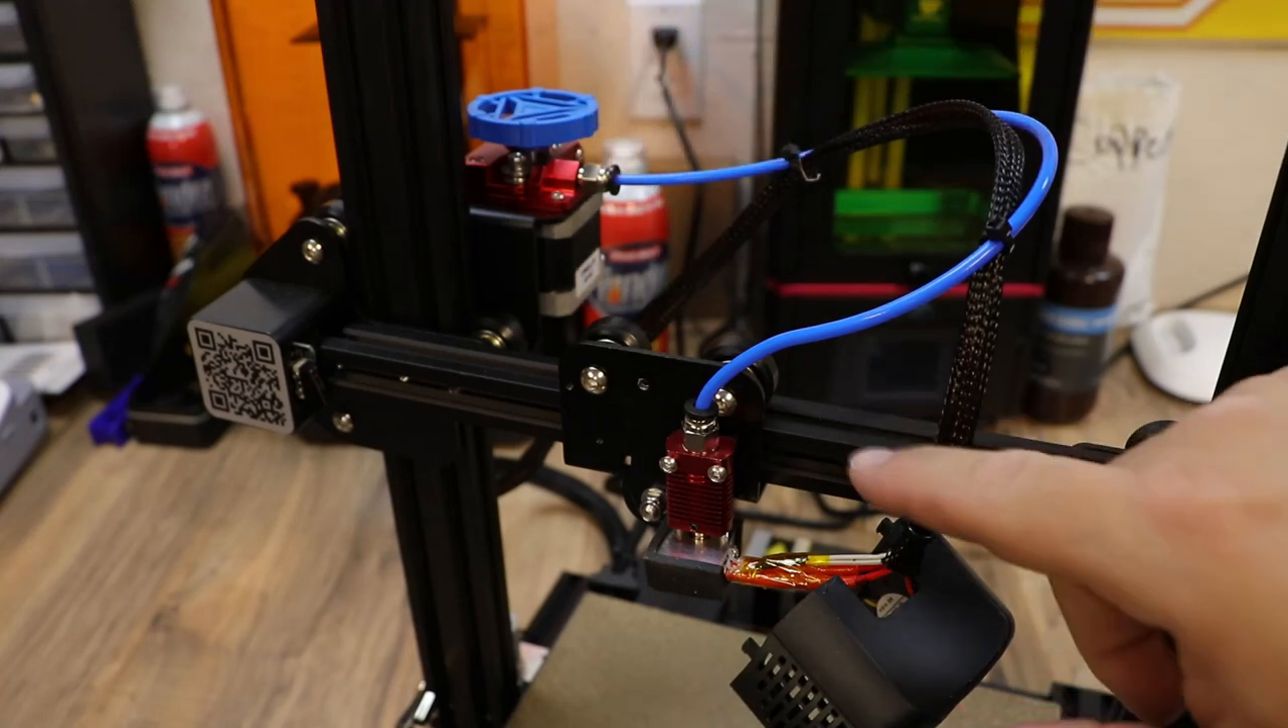Now we have the PTFE tubing and the new couplers in you can cool down your hot end now and it's time to put the fan shroud back on.